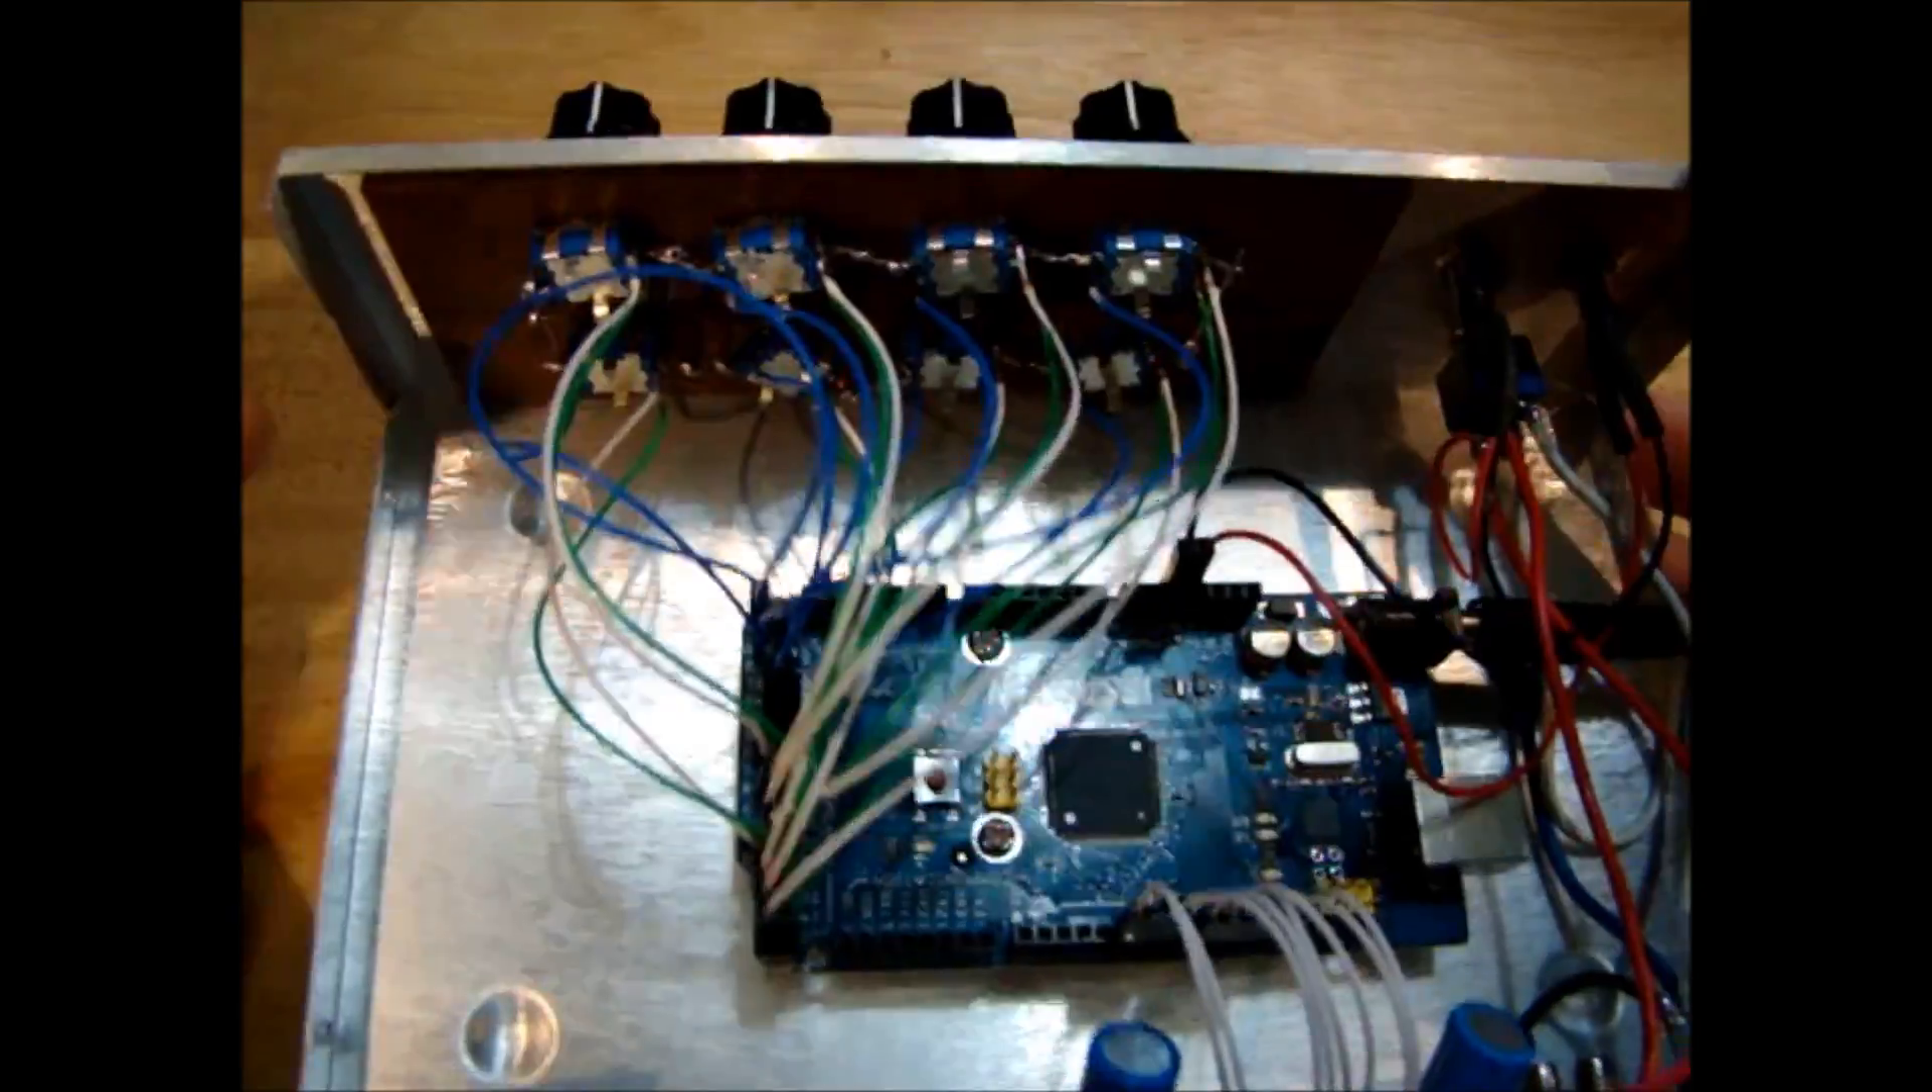Here's all the encoders wired up.